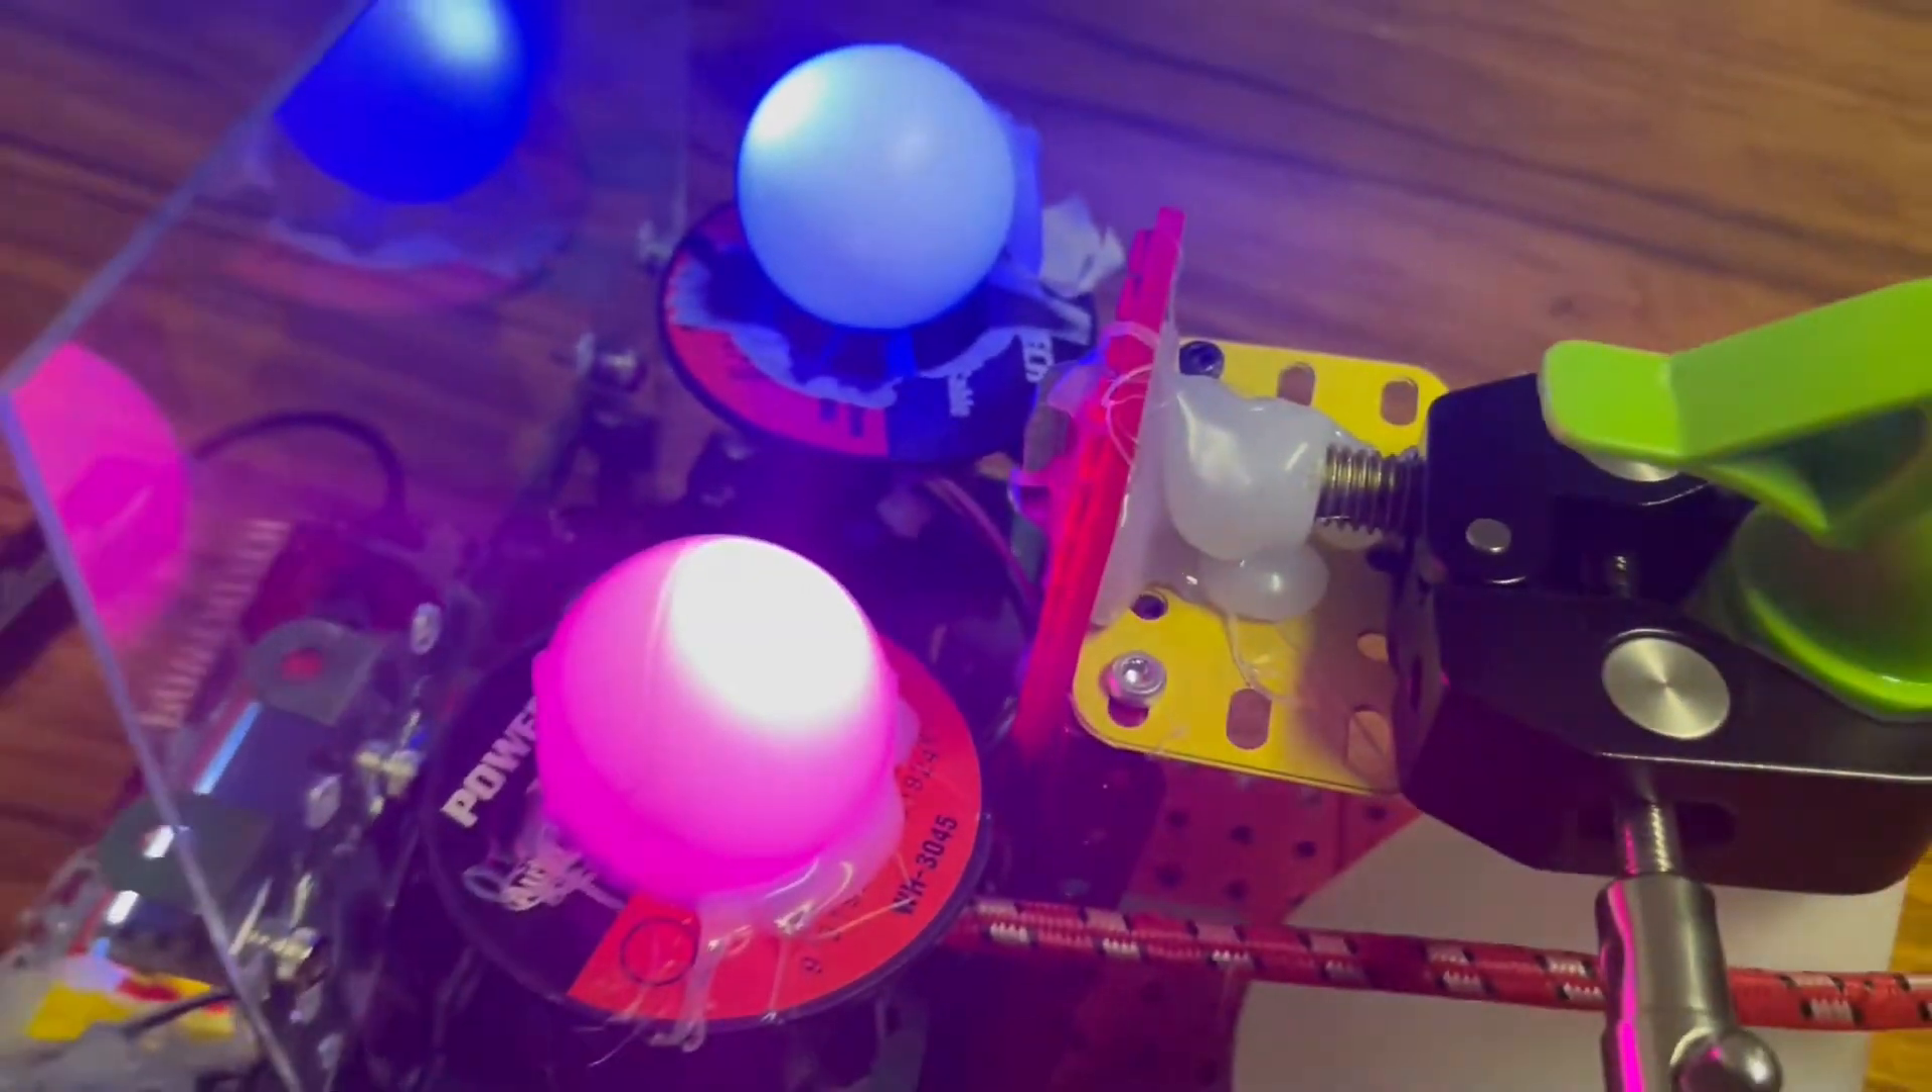And the lights are just addressable LEDs, which I've put inside a ping pong ball with a hole in it.